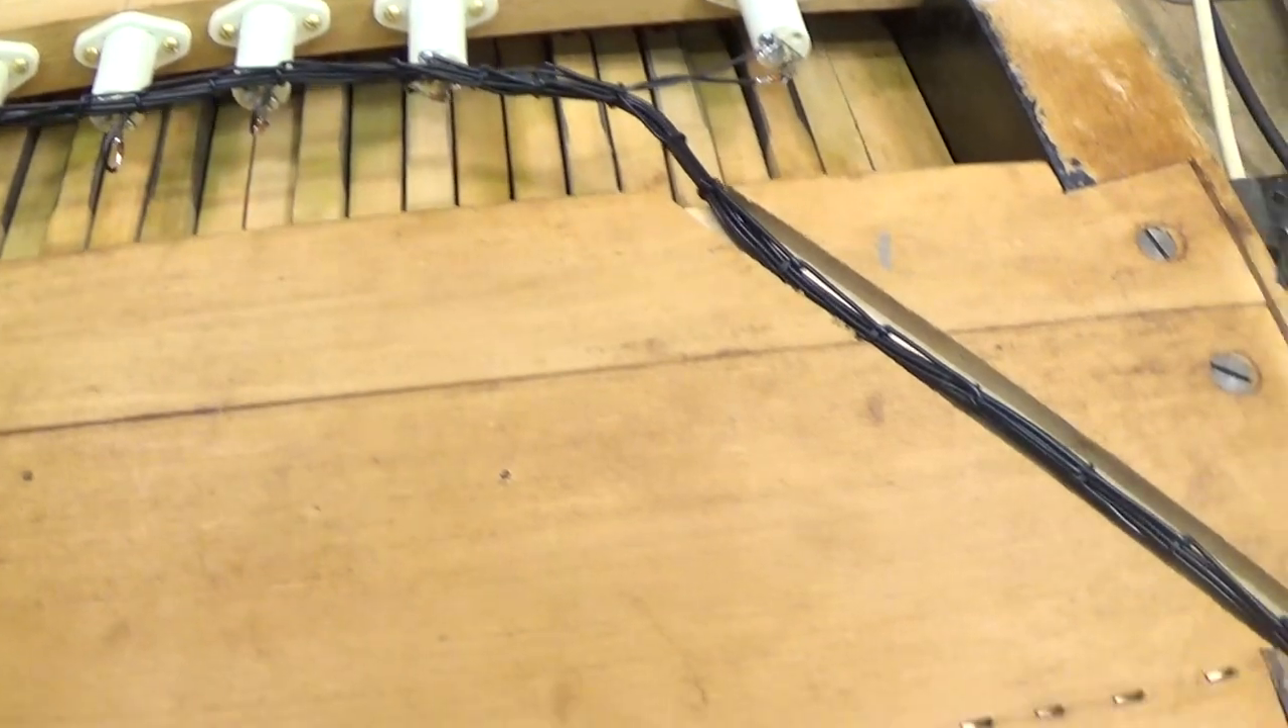I've laced all the wires together now and I've brought them round as far as the end of our little channel that we routed out and now they need to be connected to our breakout board.